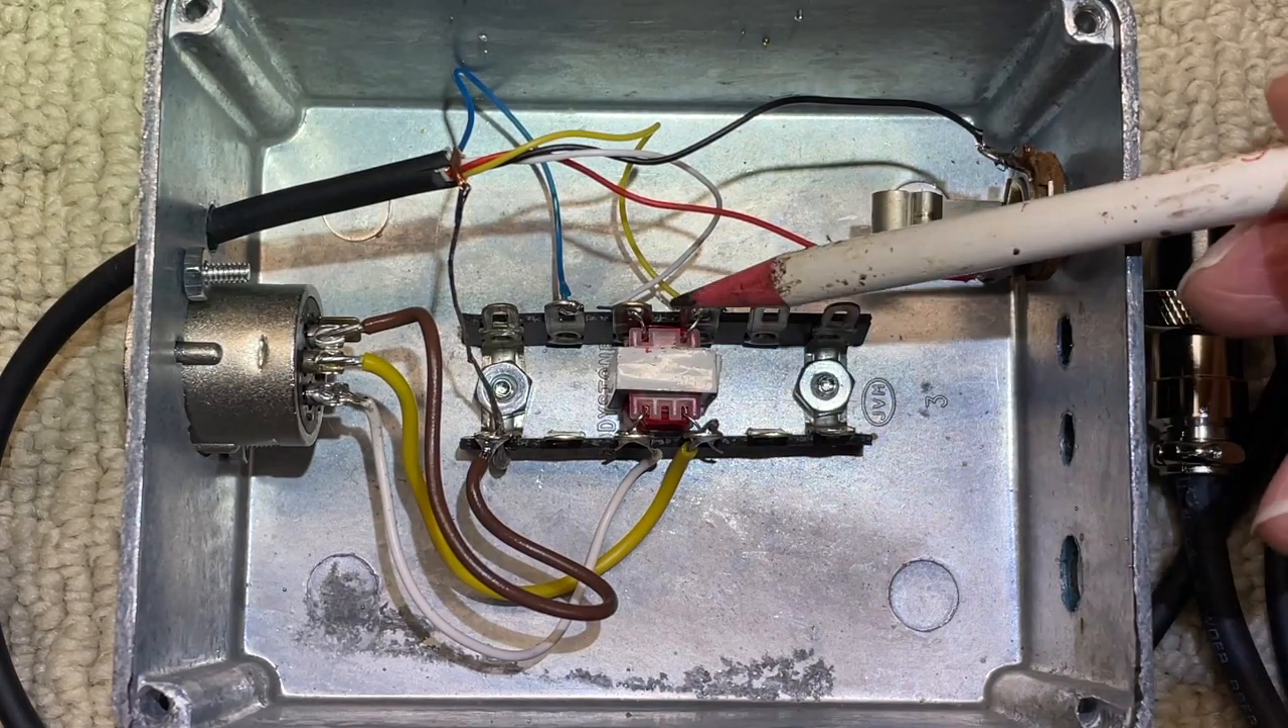So on the transformer, you can see I kind of wedged it between the two solder strips. And that gave it some support.